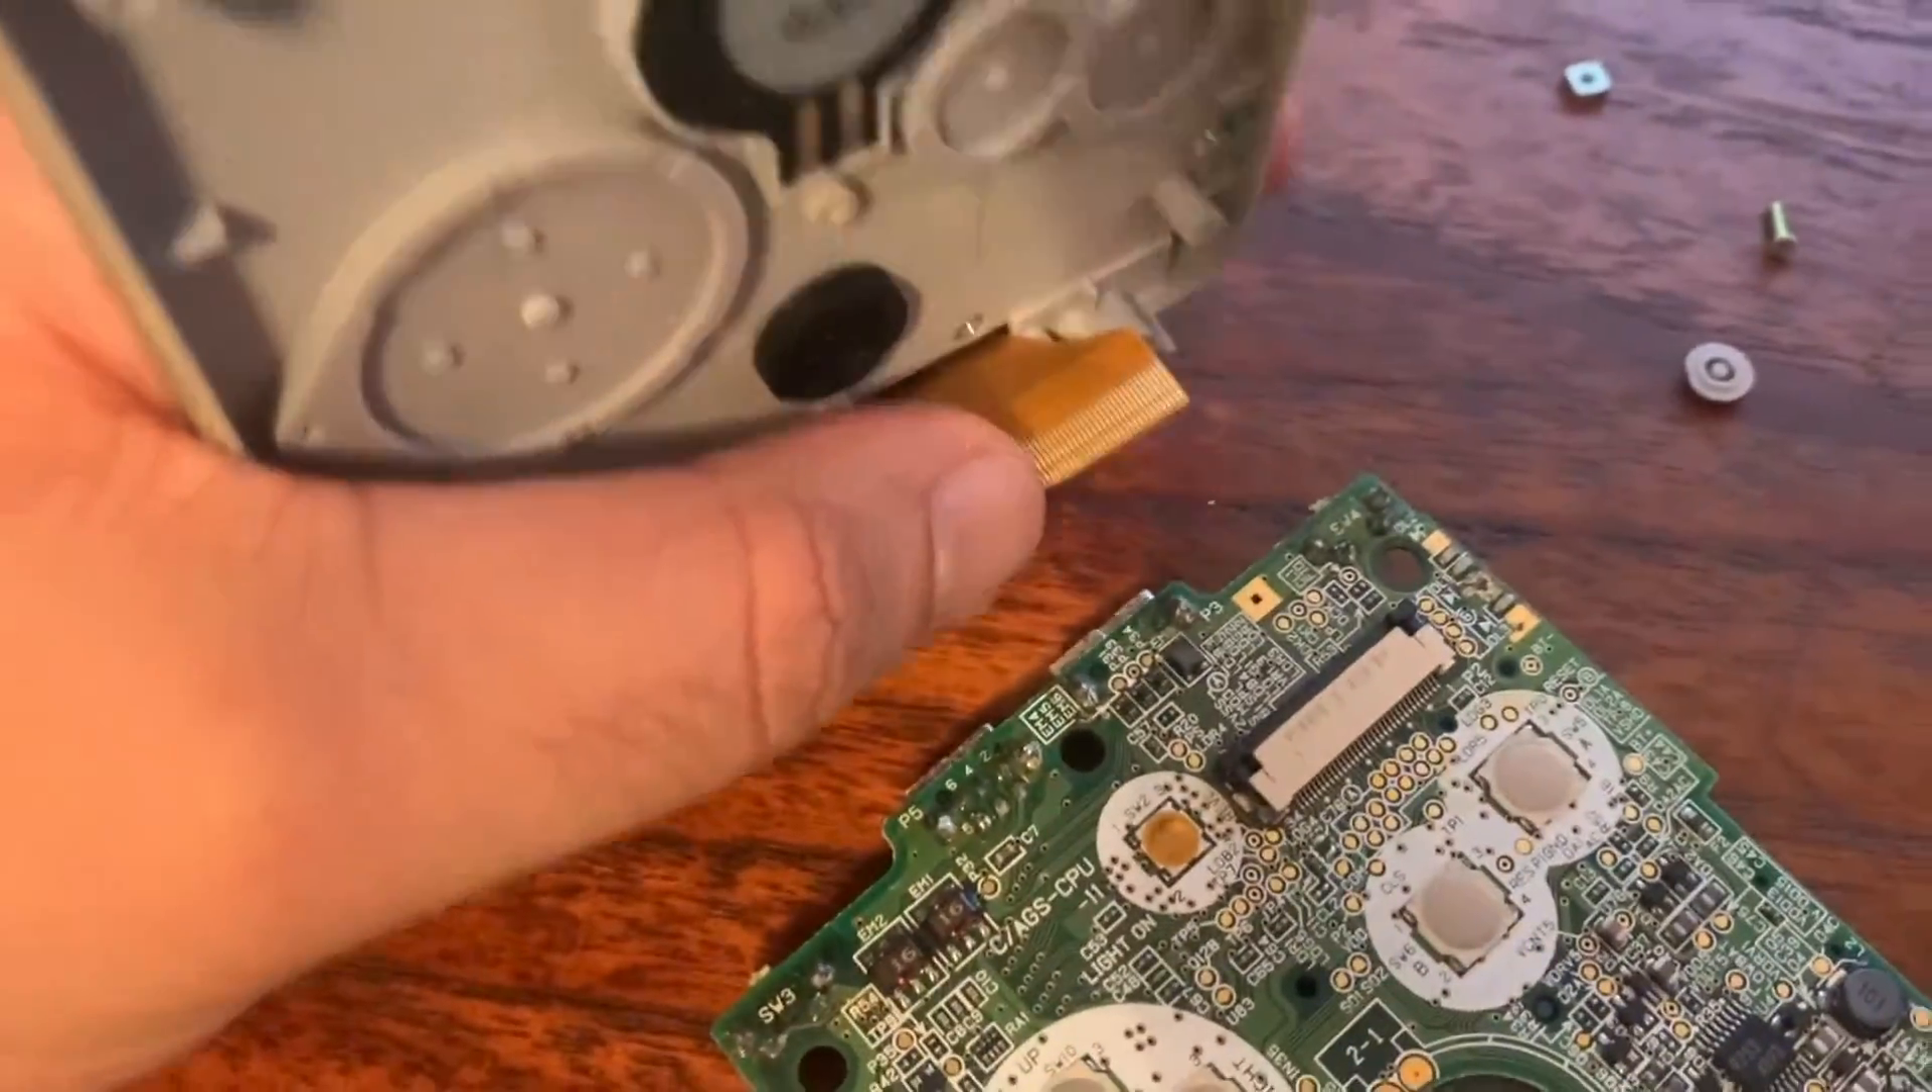Now we got that connector out you just had to push the tabs forward like that and then it comes out.